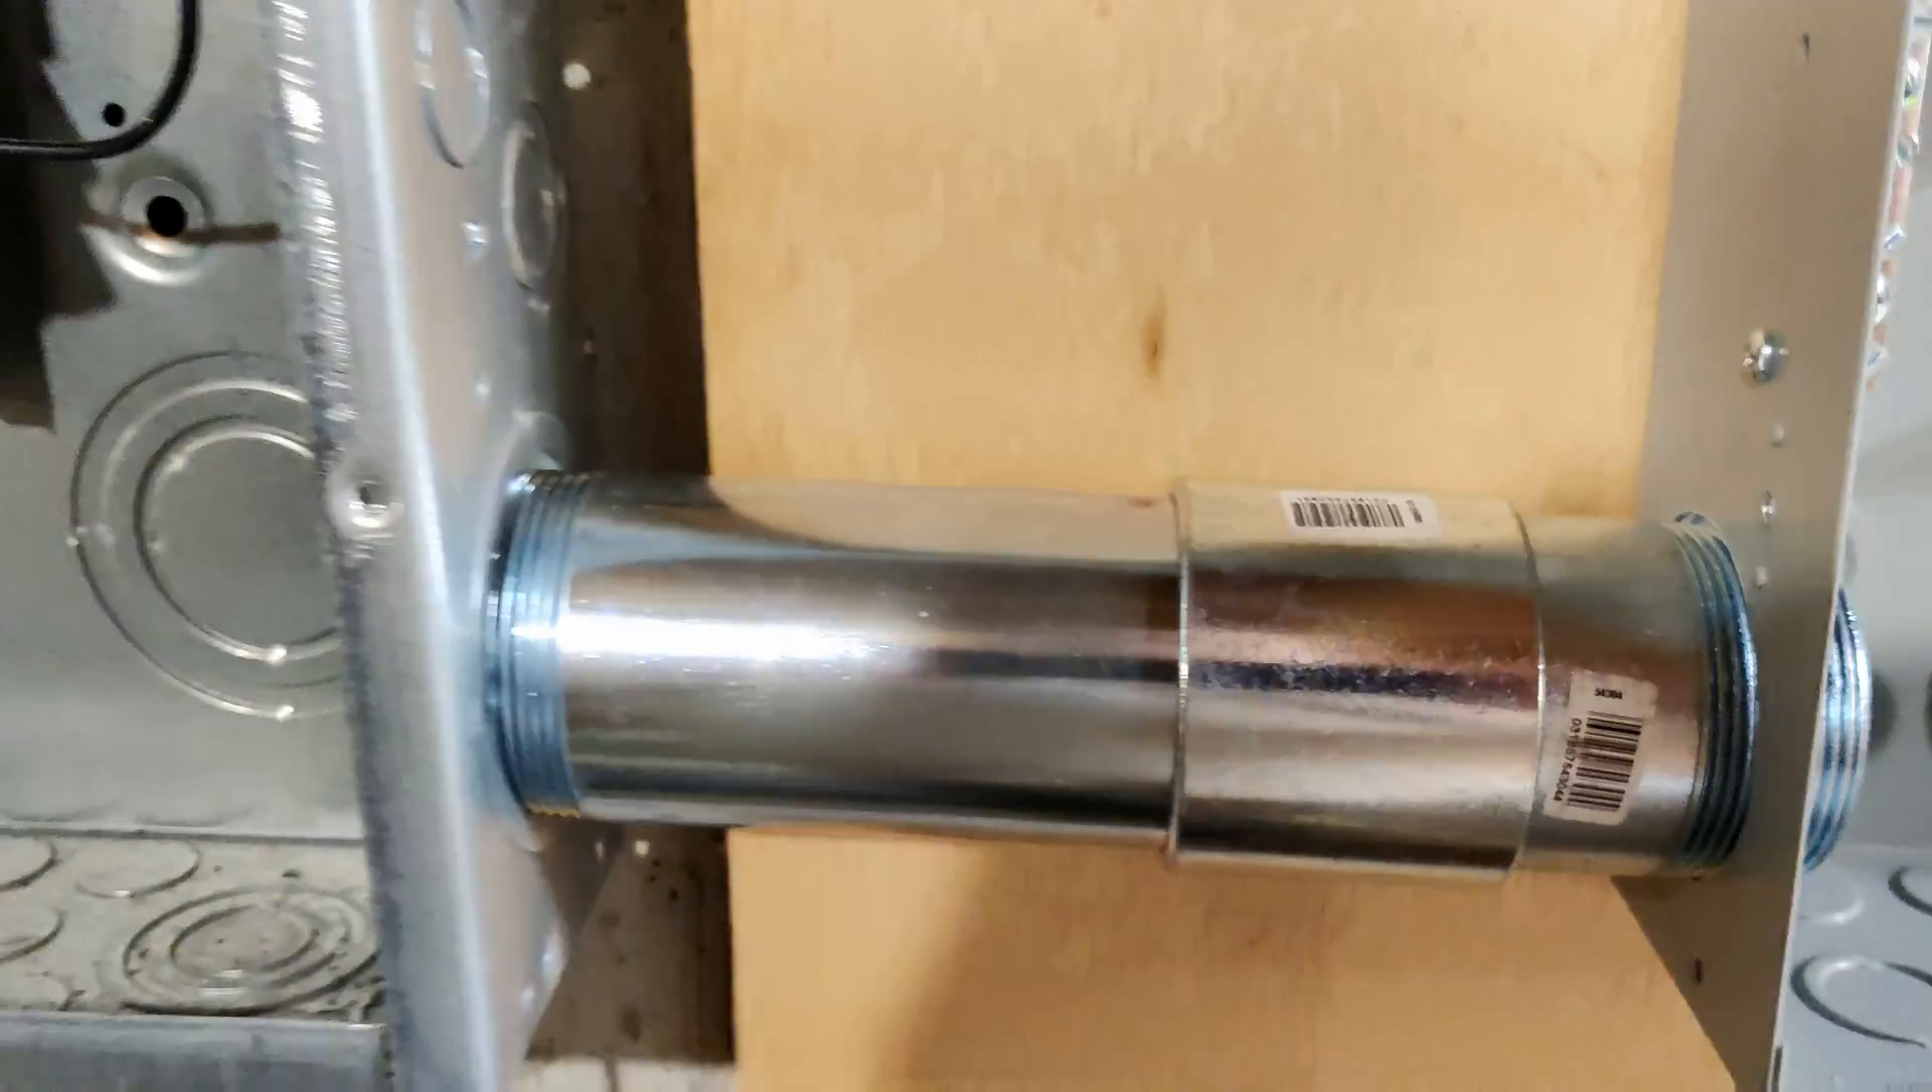But I did manage to get the boxes tied together with the conduit chase nipple here. And it went up to two inch here.